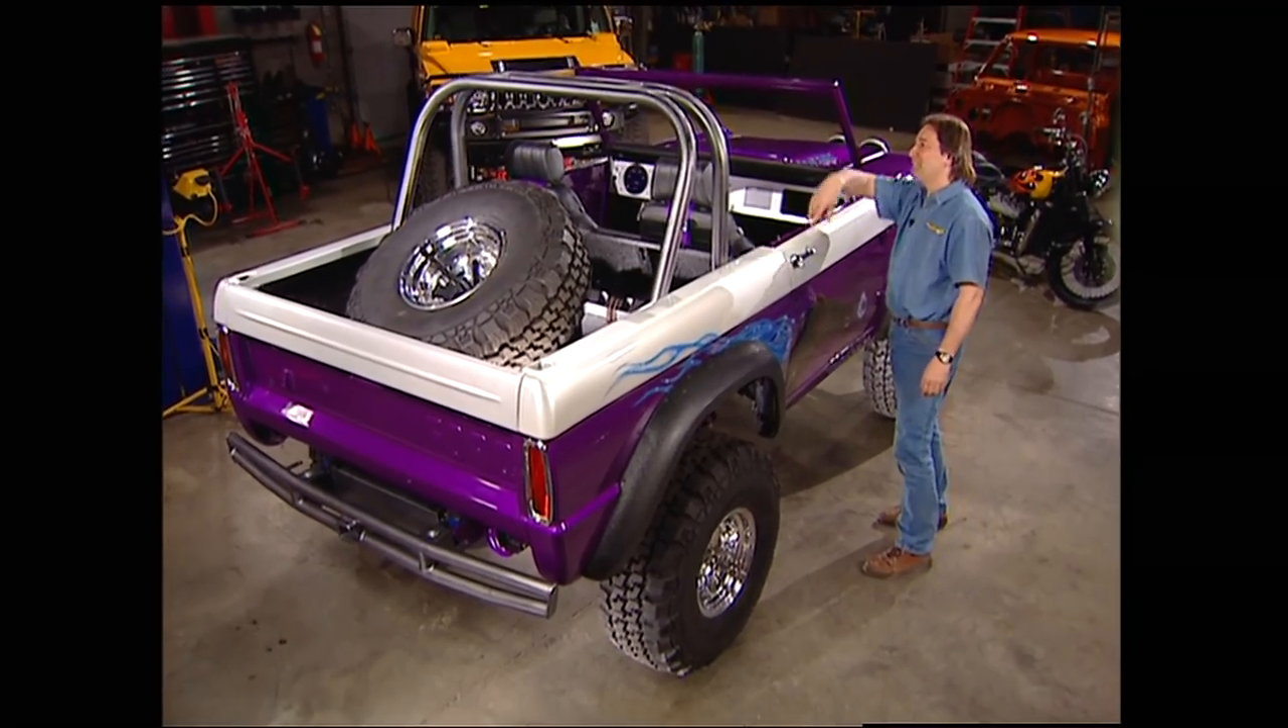Obviously, I've got a few more things to do on here. I've got wiring to put in and glass, and the roof needs to go on.